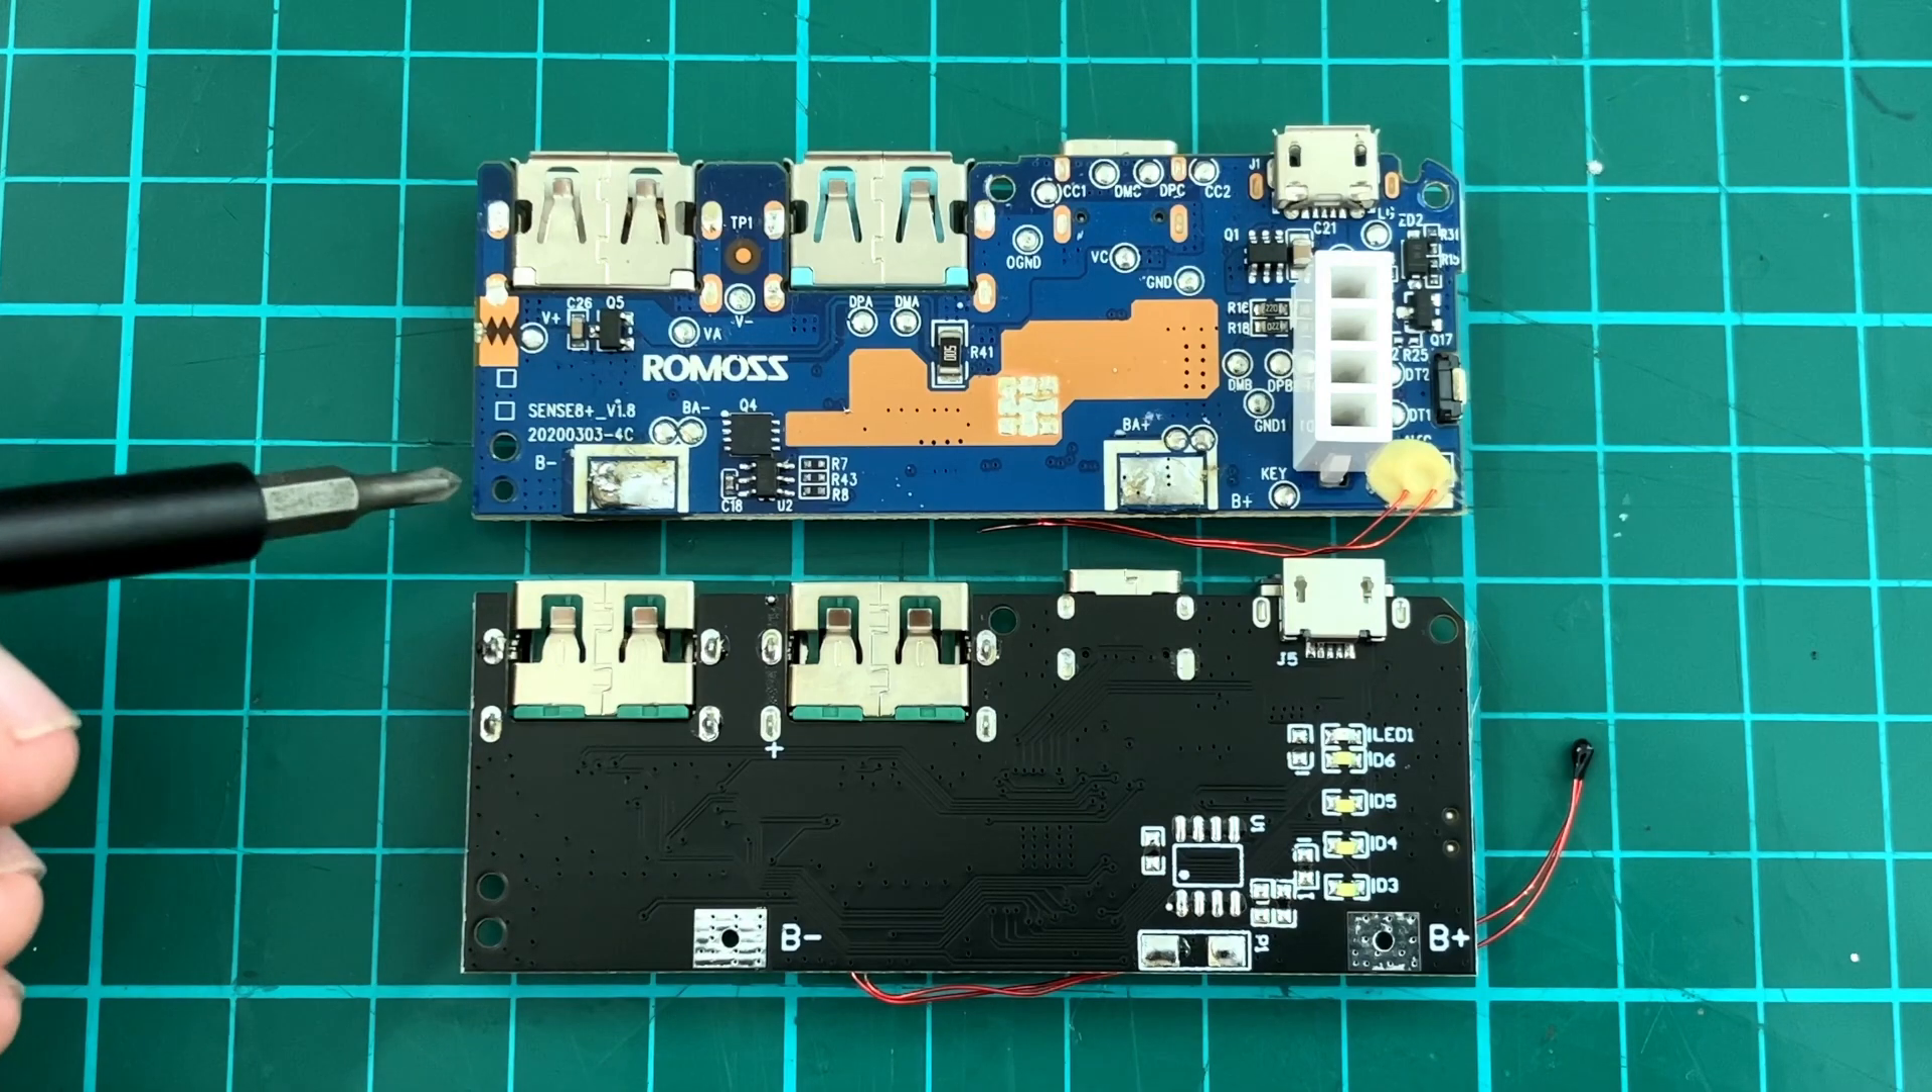So here's the board up close and here it is with the board I found online. So size -wise they seem to match up pretty well and you have screw holes here, screw holes here, same.